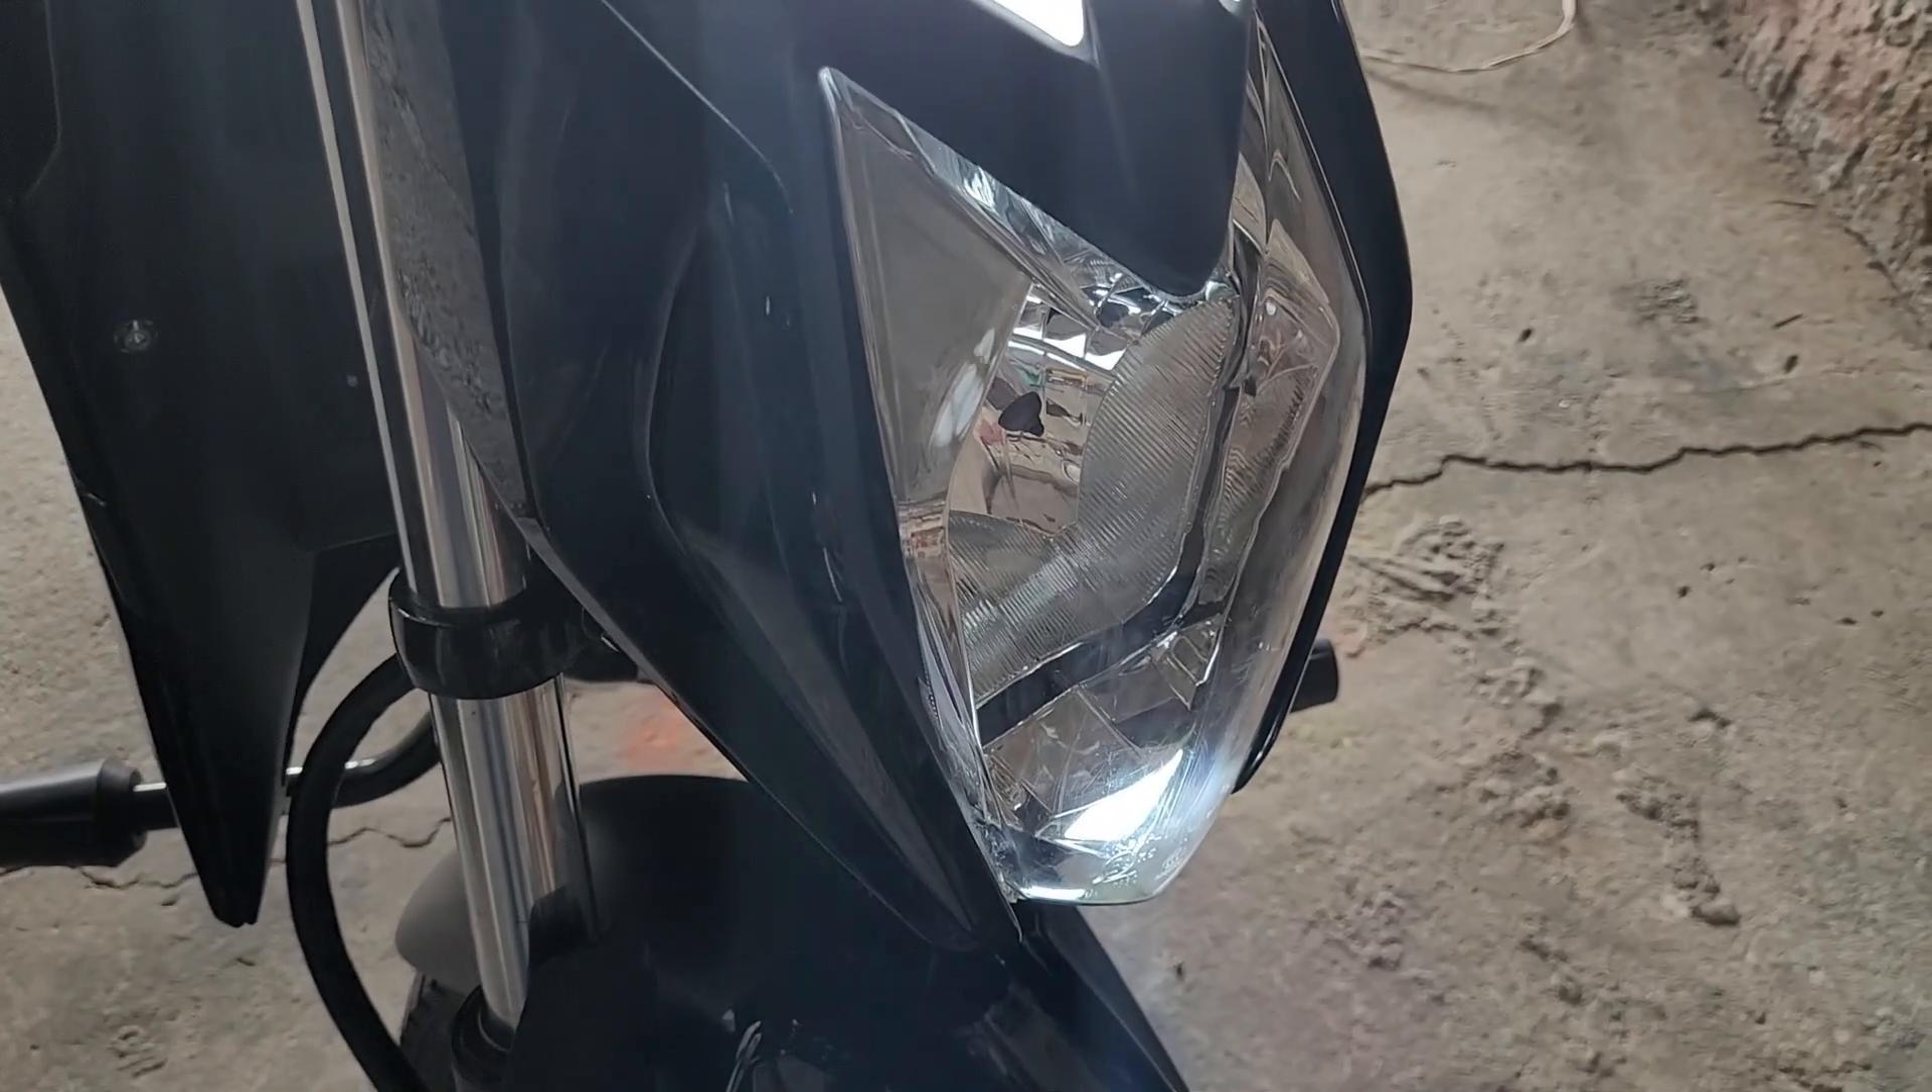Ahora yo ya terminé de colocar nuevamente el faro.